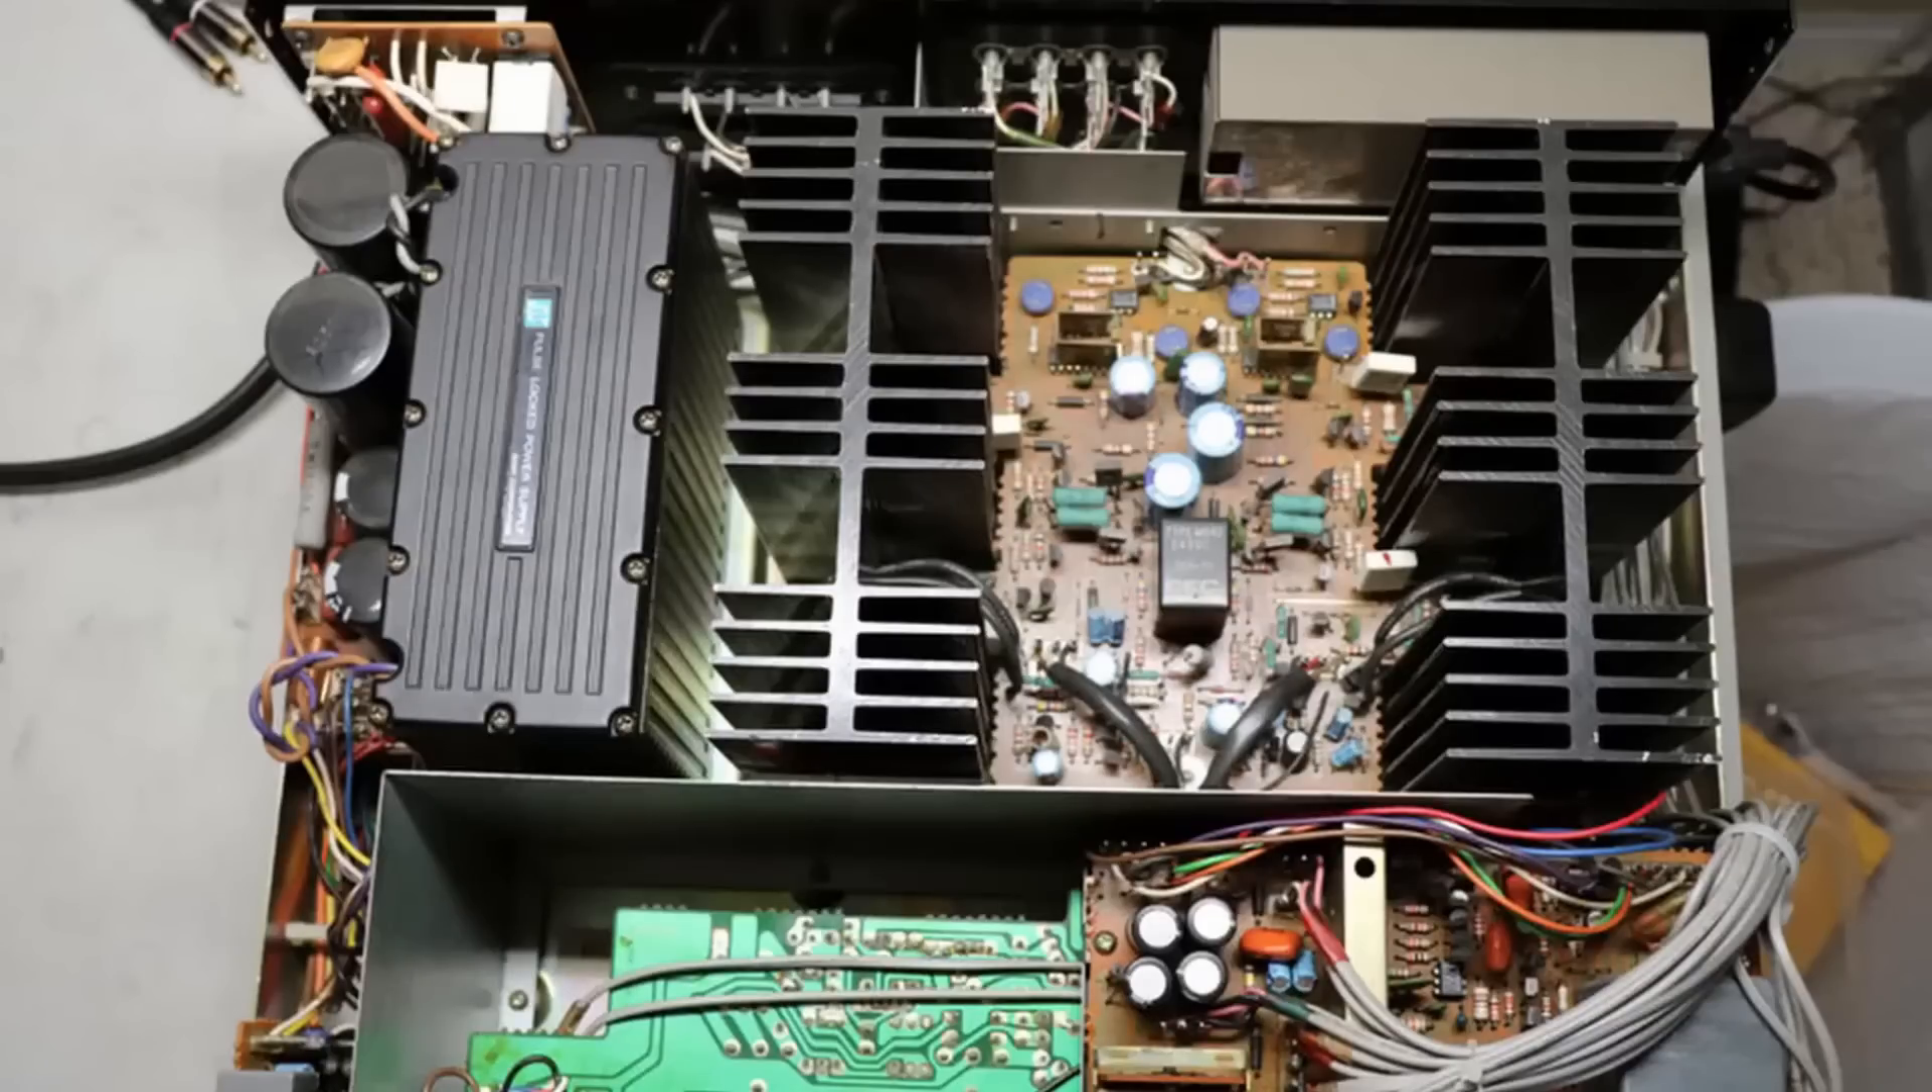So I've reinstalled the power supply and I've gotten the other boards installed.